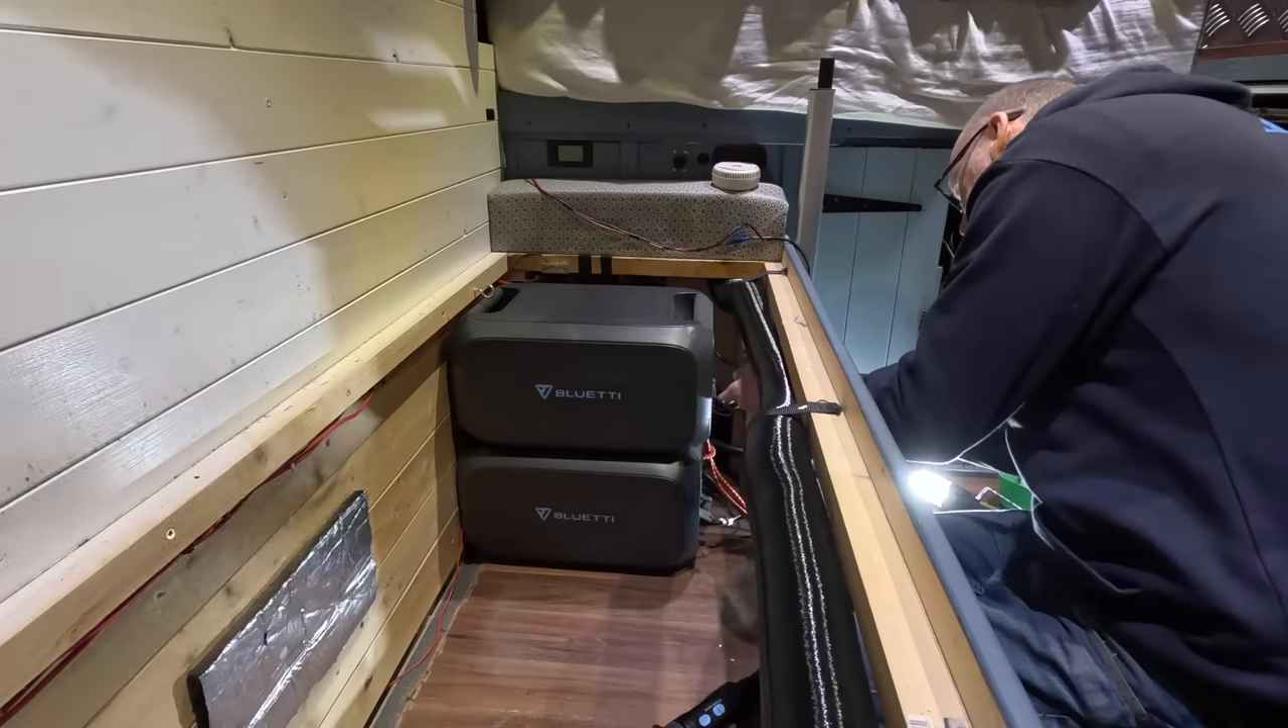There's my two expansion battery packs now installed into my van.